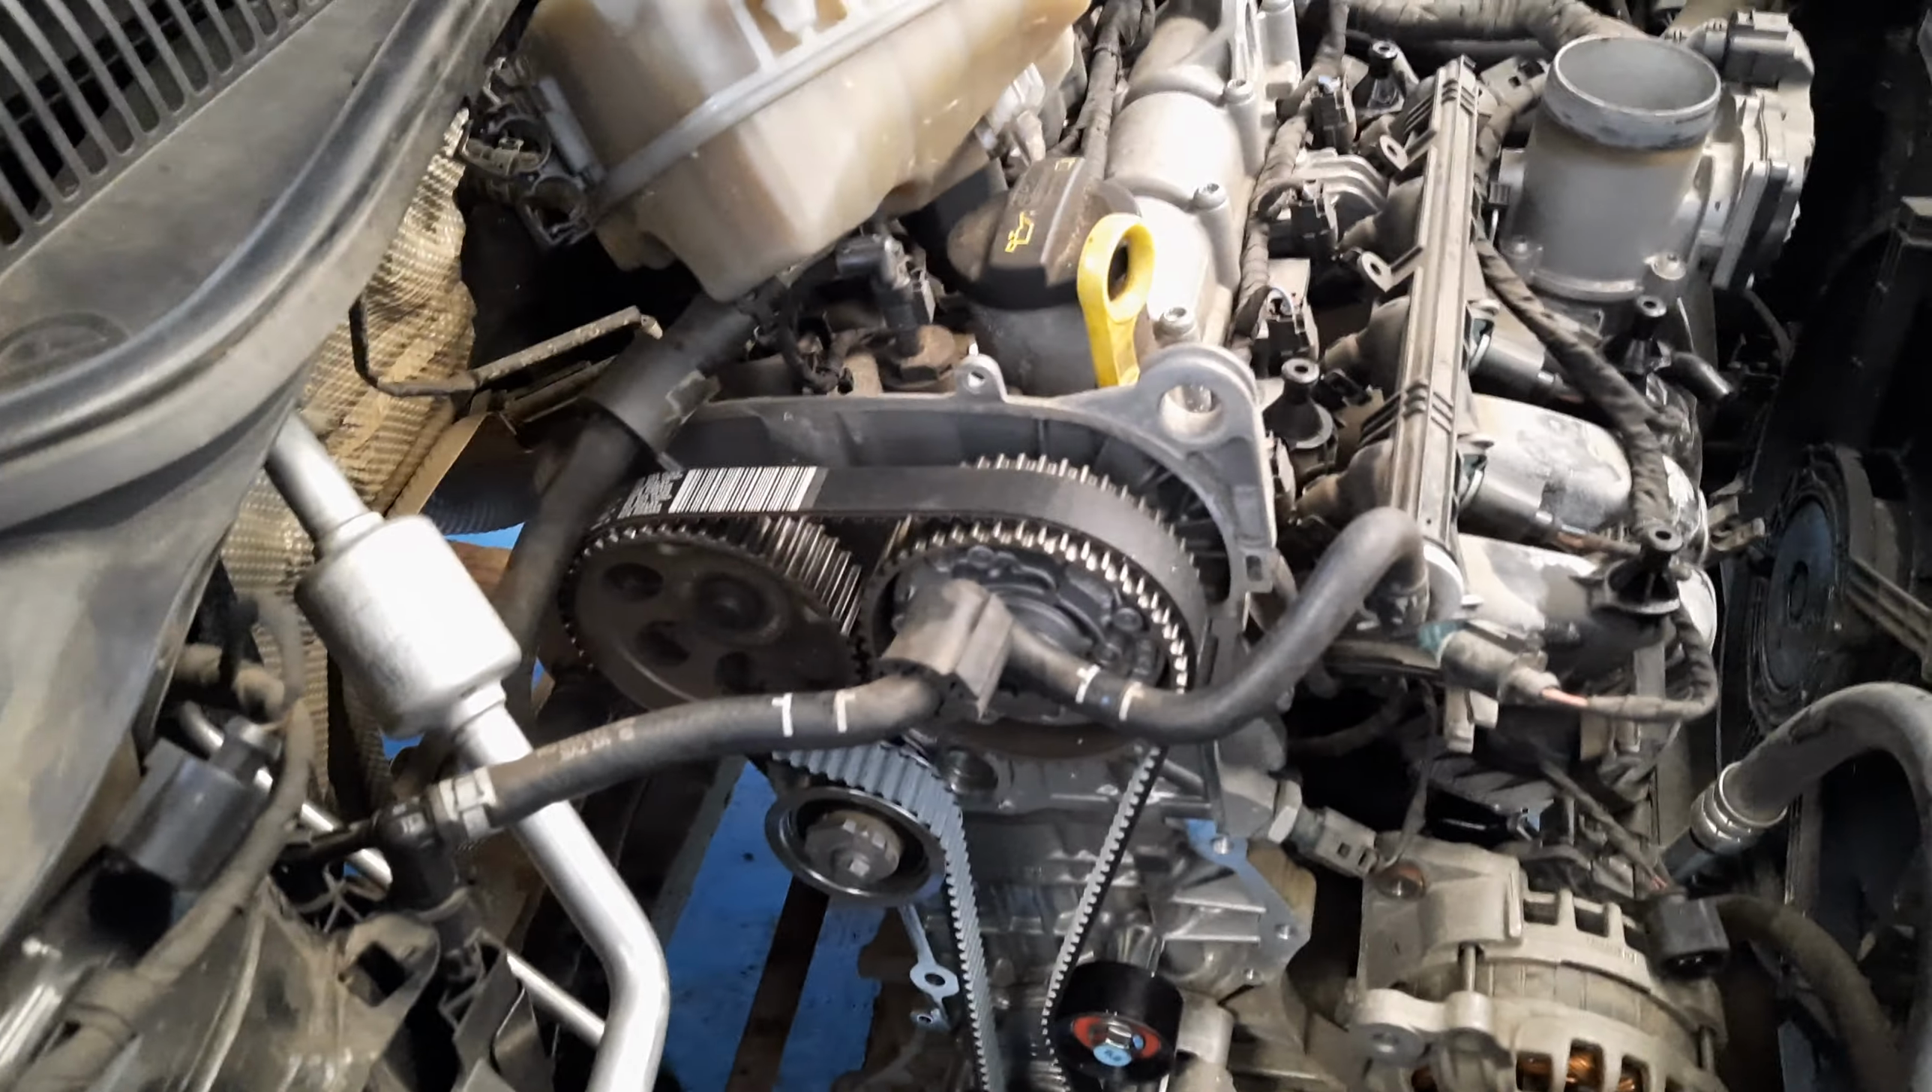Prontinho aqui, pessoal. A correia tá instalada.